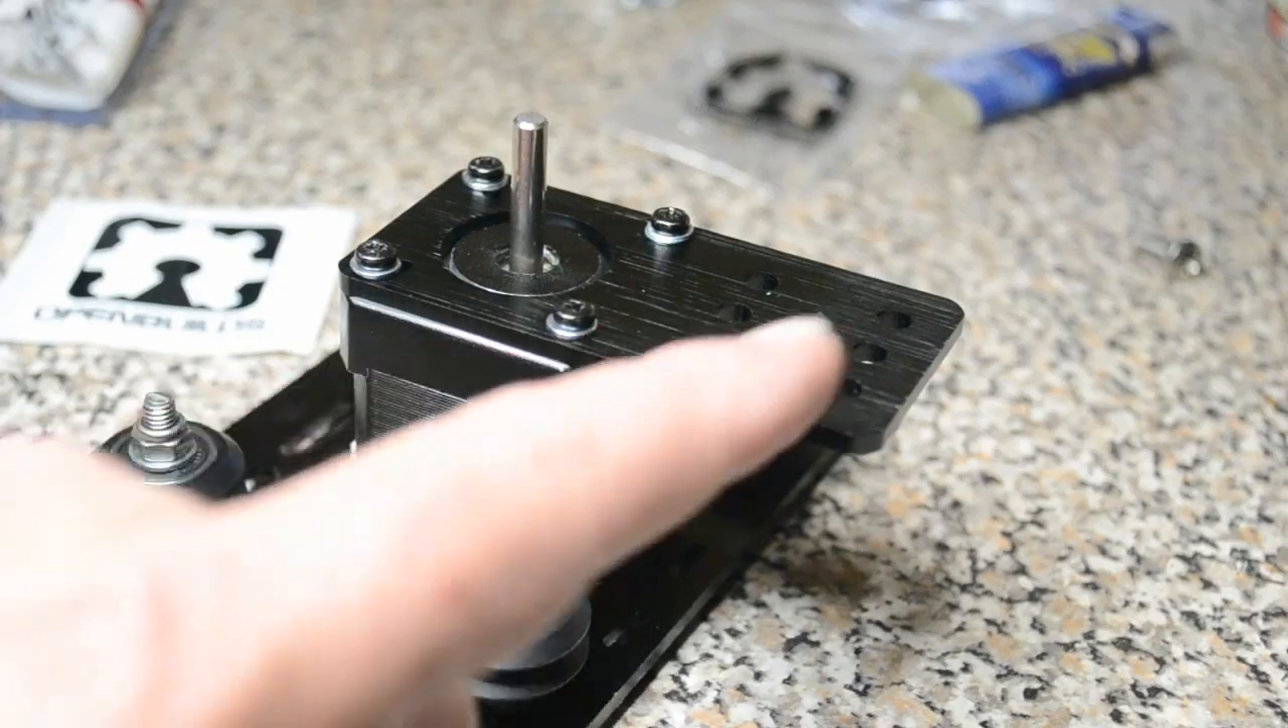Well so I've just fitted this aluminium plate, the motor mount plate, to the motor.